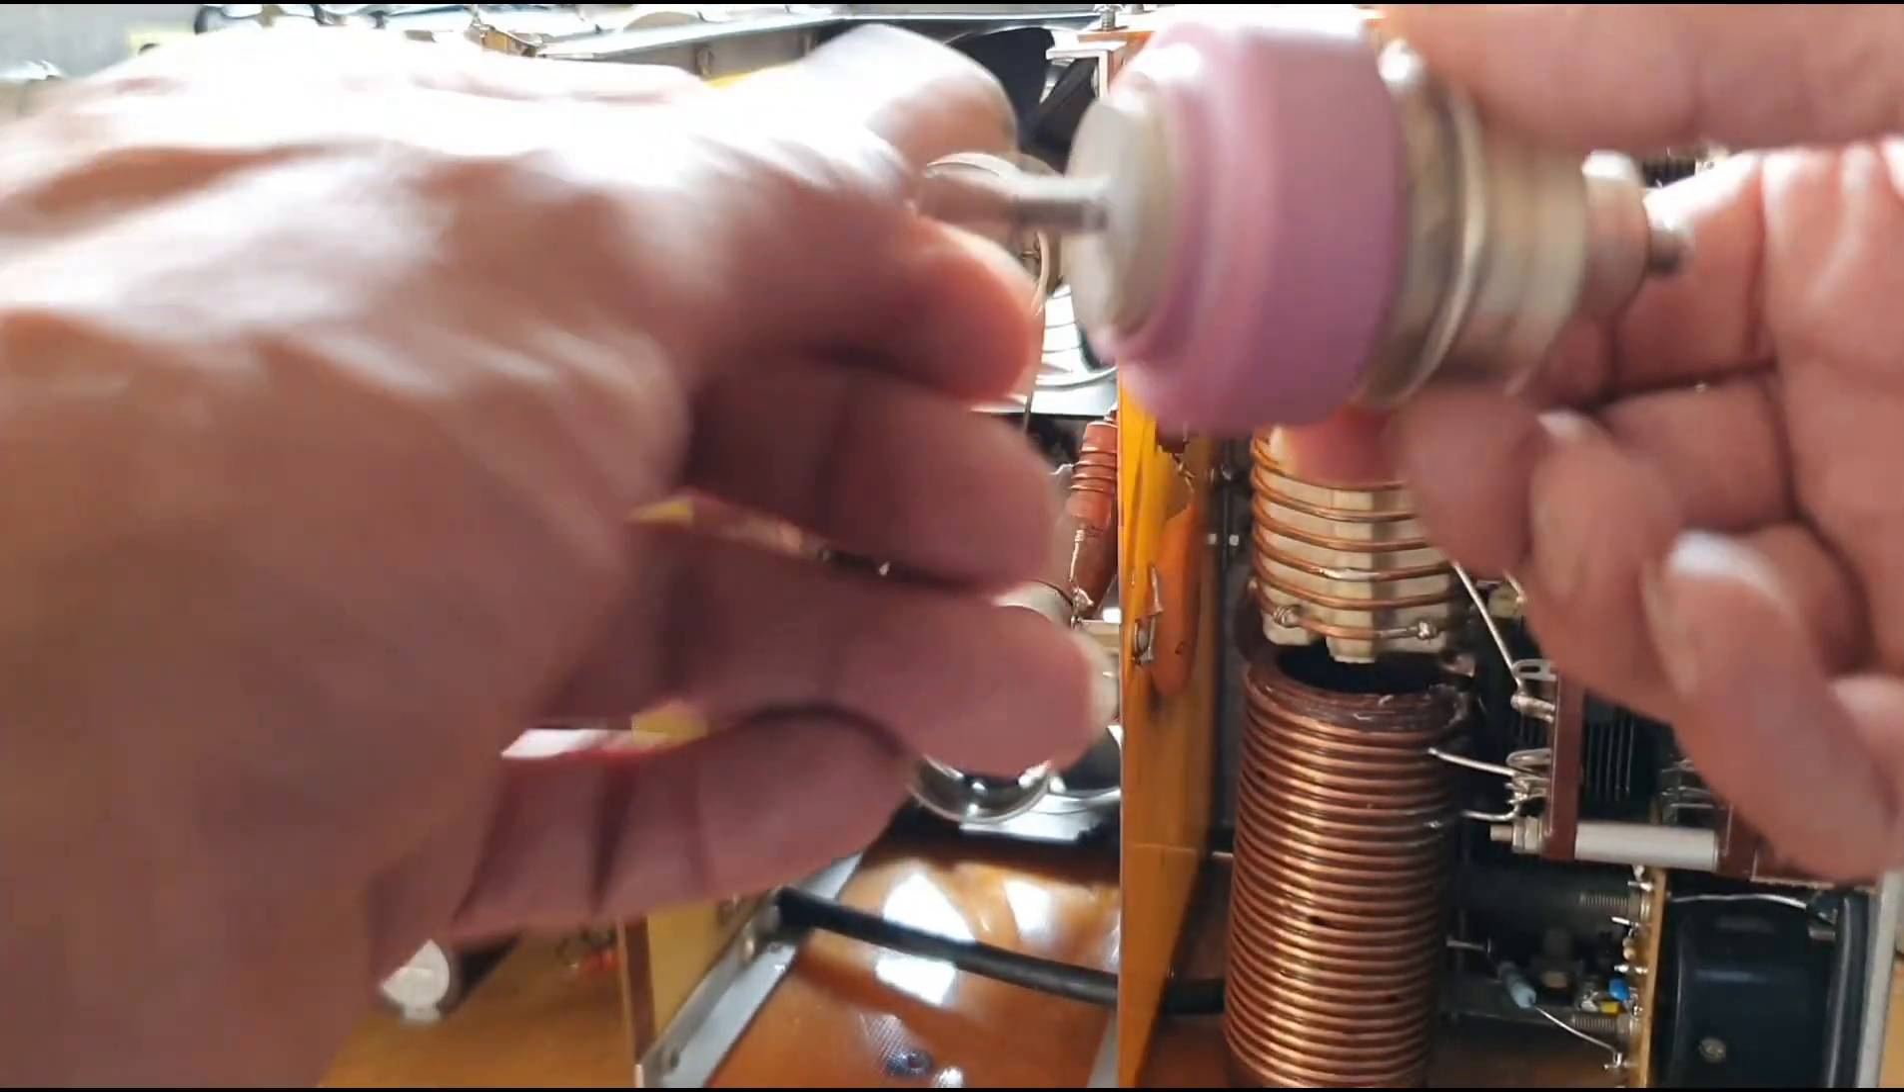I think that's some kind of Rexfire system i'm not too sure but anyway, we've got the valve out. That's the main thing So what i've got to do now i've got to think about this.